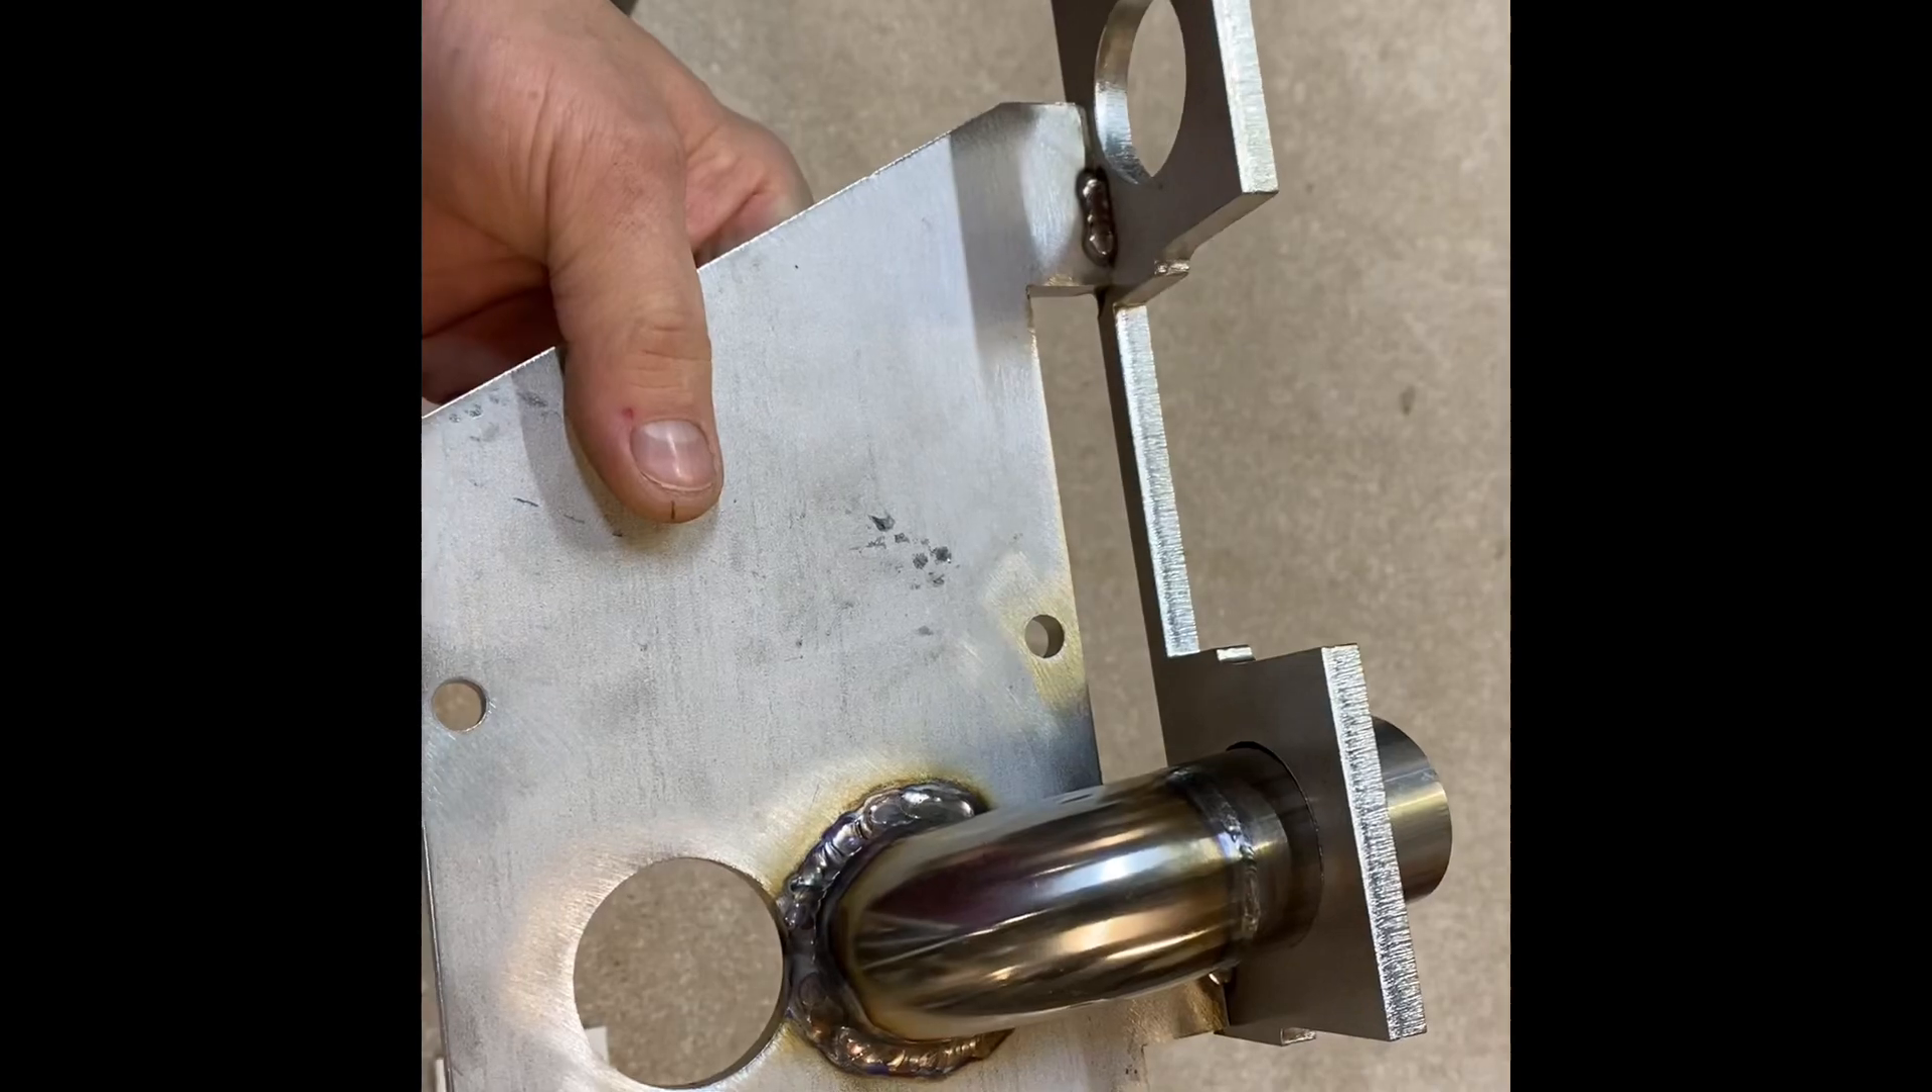You can see on this side I've just drifted the tube out and then welded it.